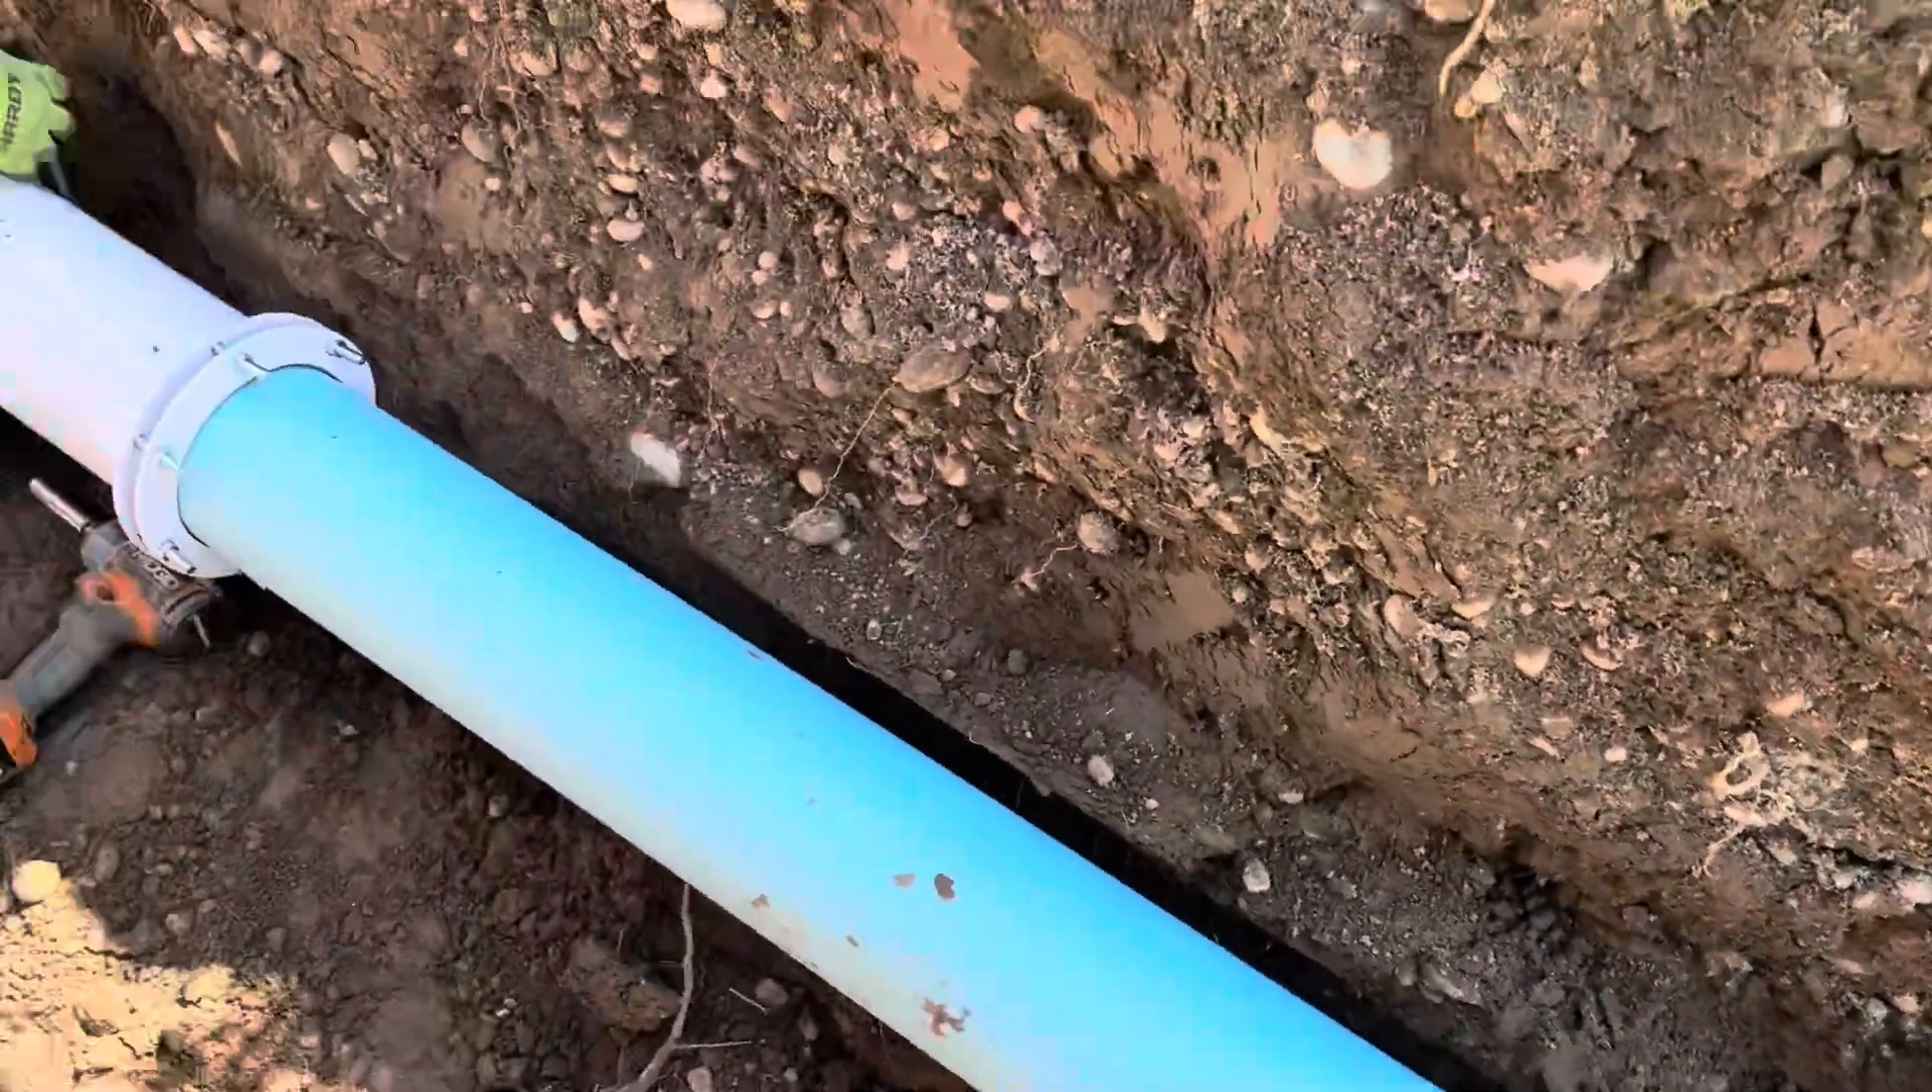Here's the main line we got it all fixed here's the new chunk of blue pipe.